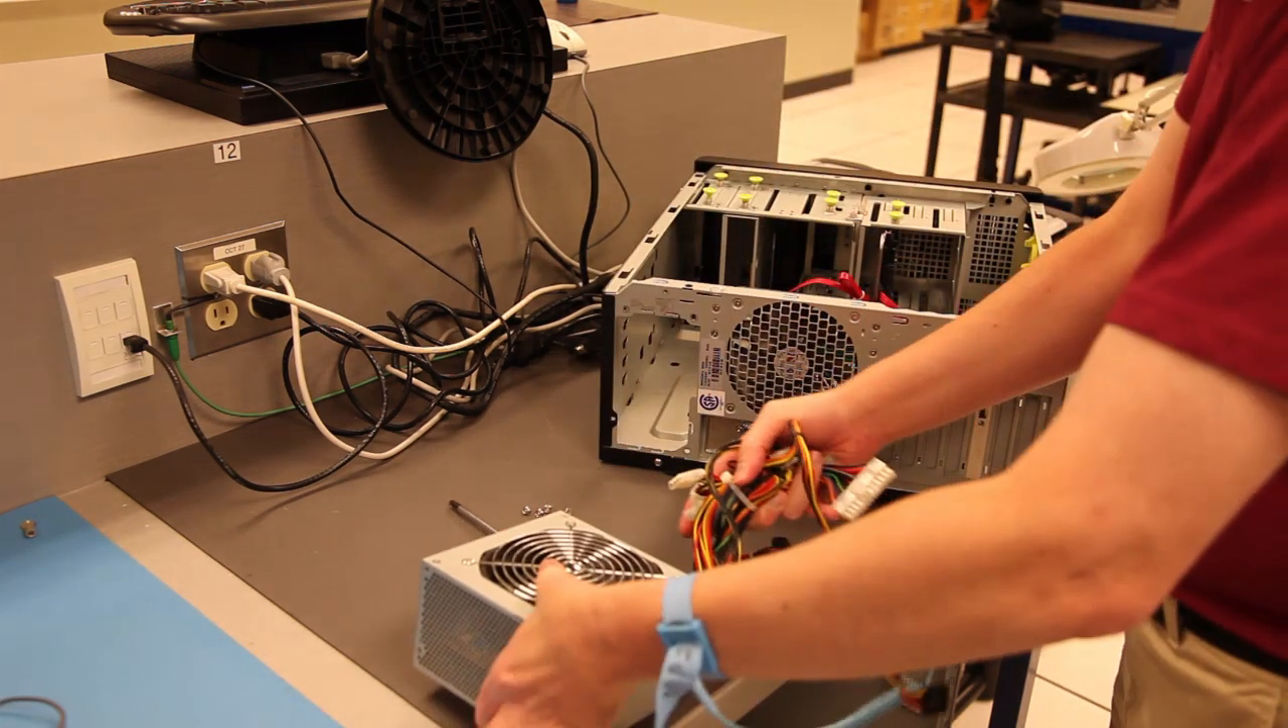Now that your power supply is out, you're ready to test it.